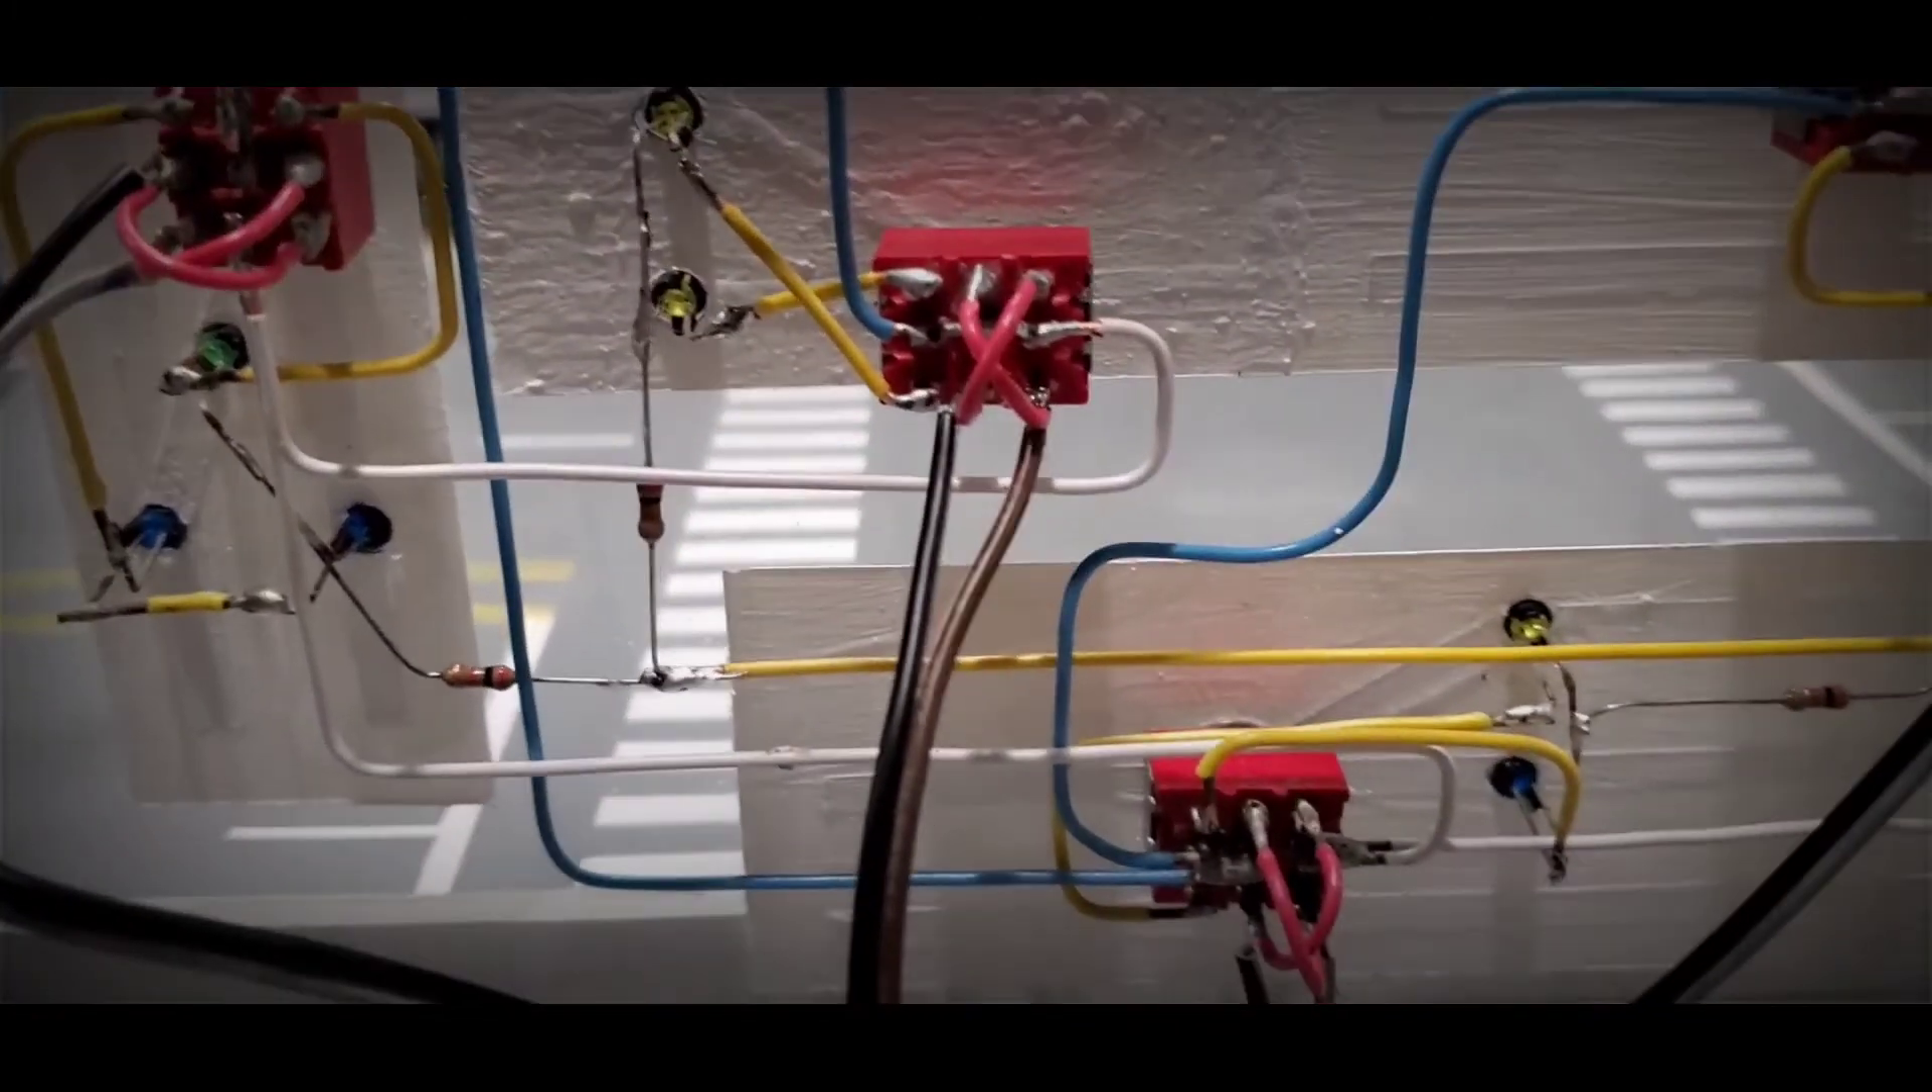Here you can see the red crisscrossed wires already soldered to the switch and this will reverse the voltage polarity that is sent to the turnout whenever the switch is flipped which will also change the direction of the turnout.